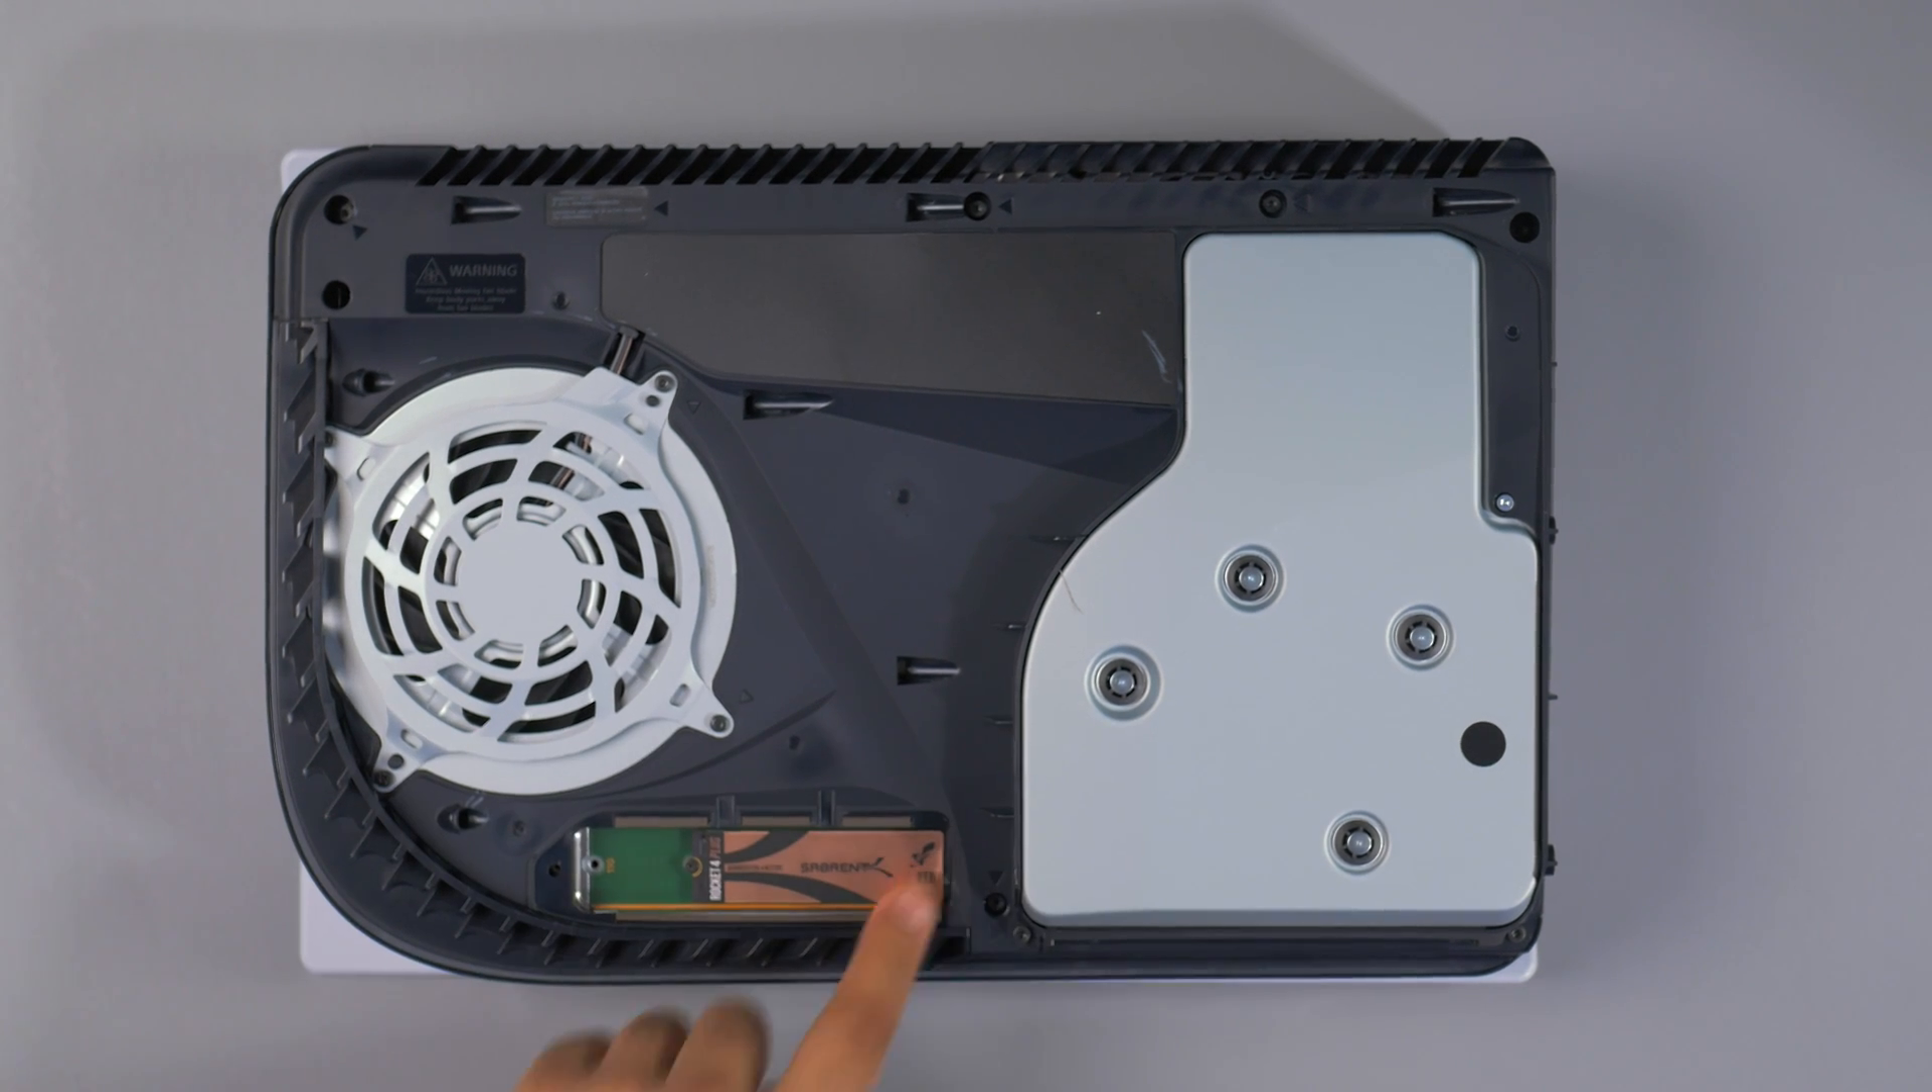Now we have the SSD installed.